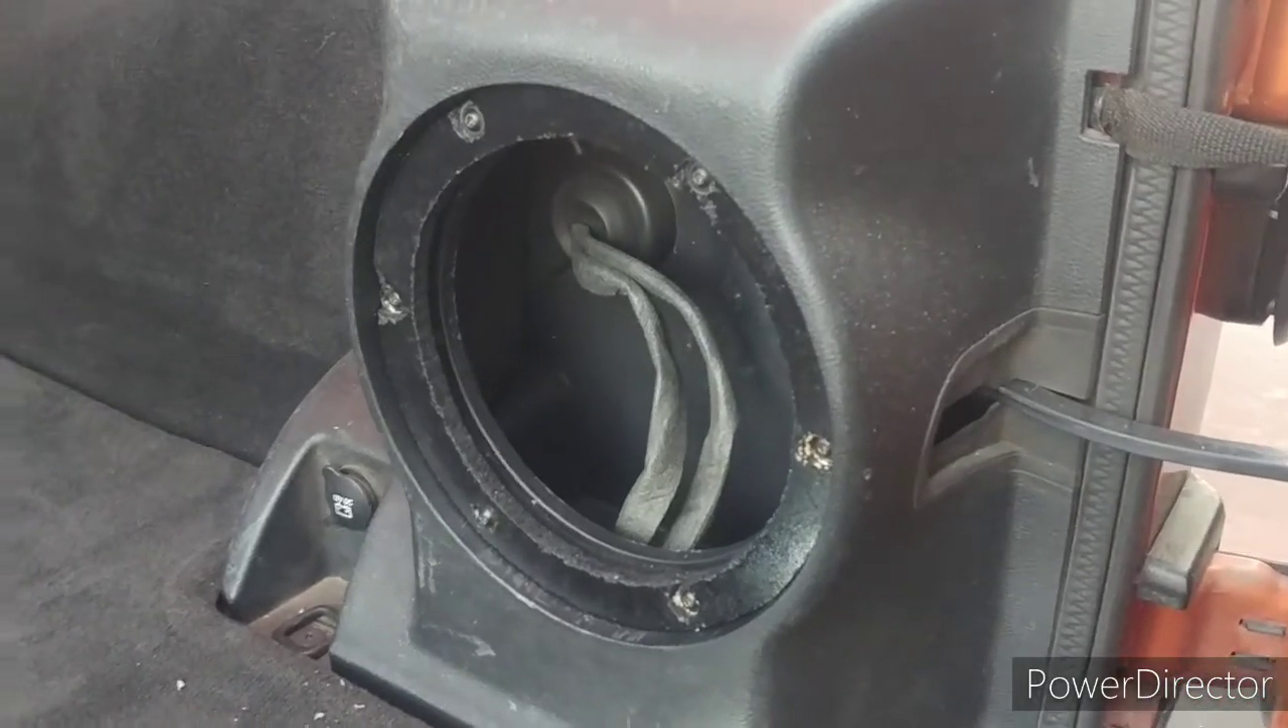The adapter's in there the stock bolts are actually holding it all in place and now i just gotta drill my pilot holes in with this little thin bit here.